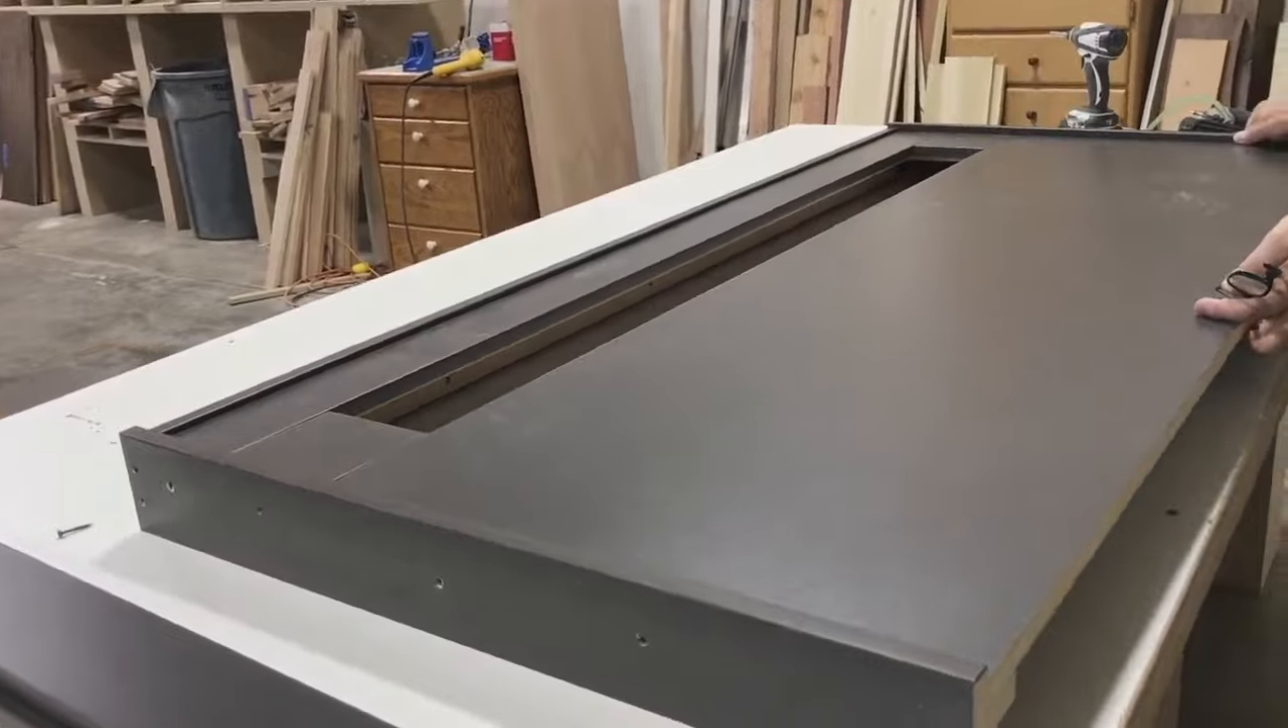And as you can see as we did, we now have the basic headboard construction.